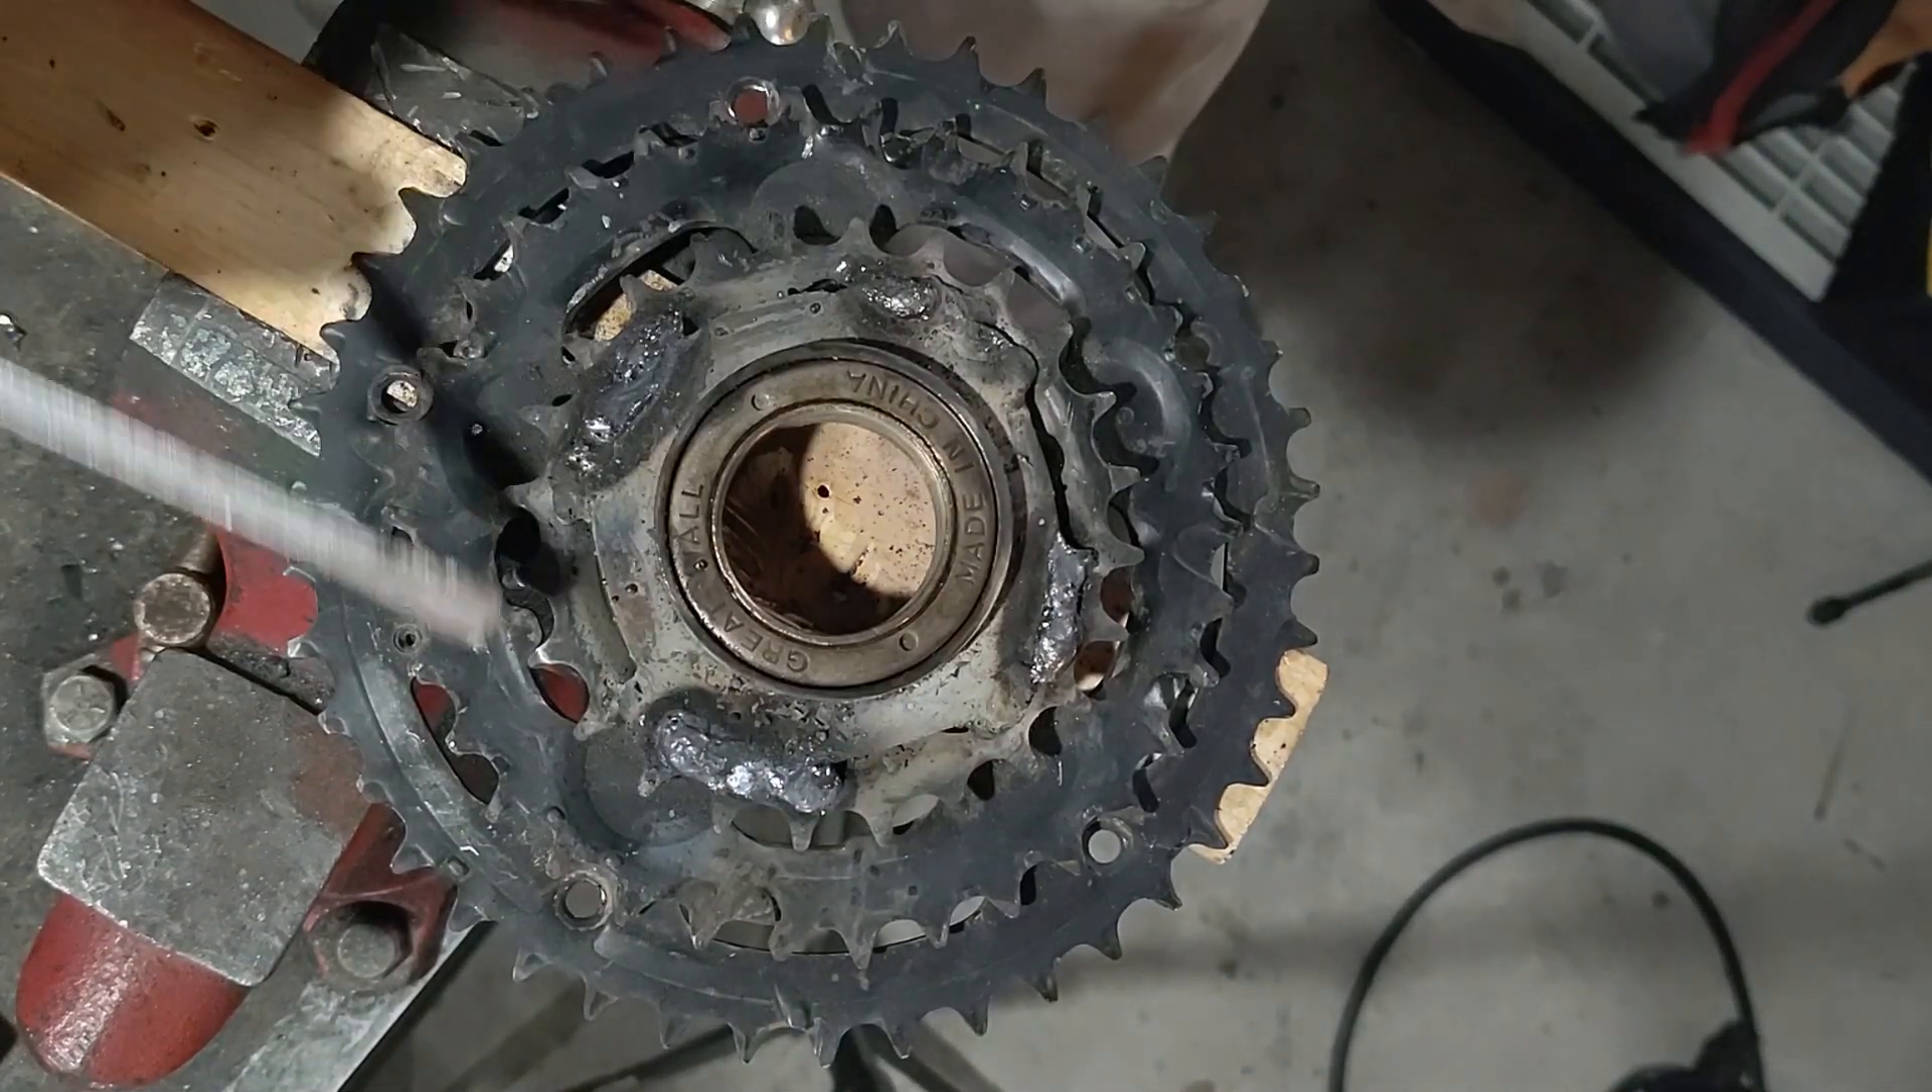As you can see, I put four welds around the corners, not the corners, but in these different areas here.